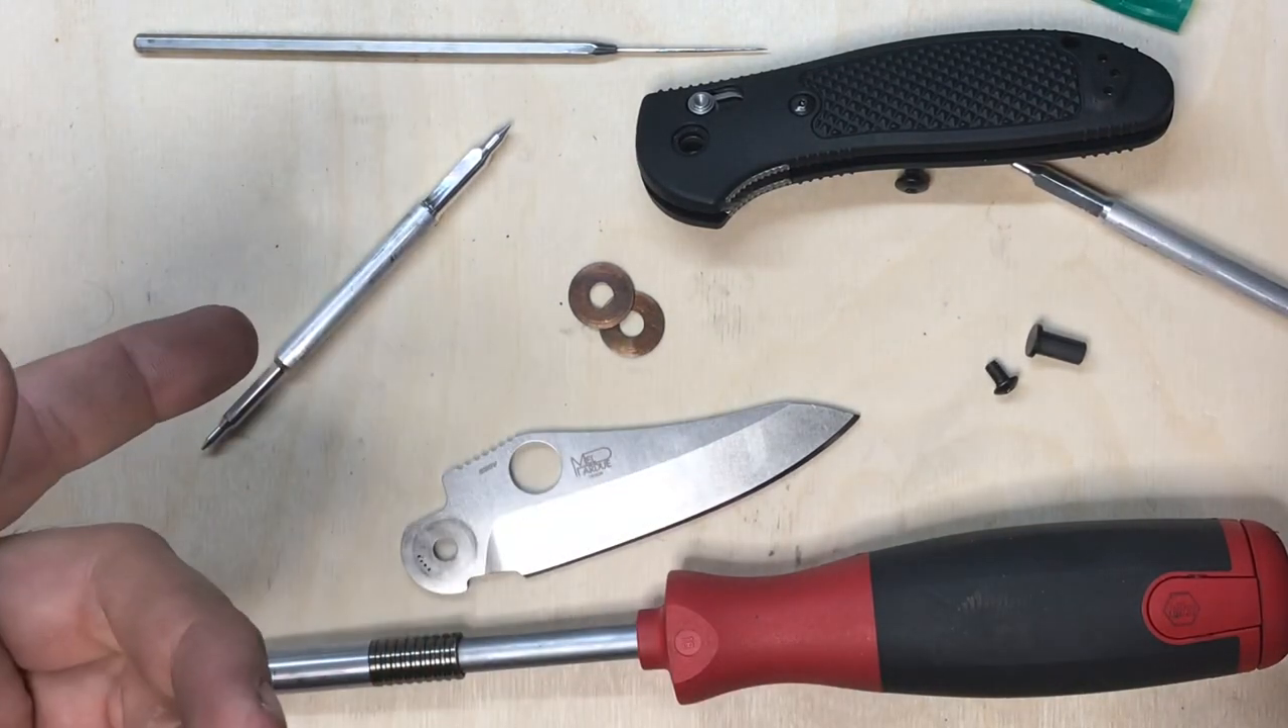So that's it the knife's disassembled fairly easy.